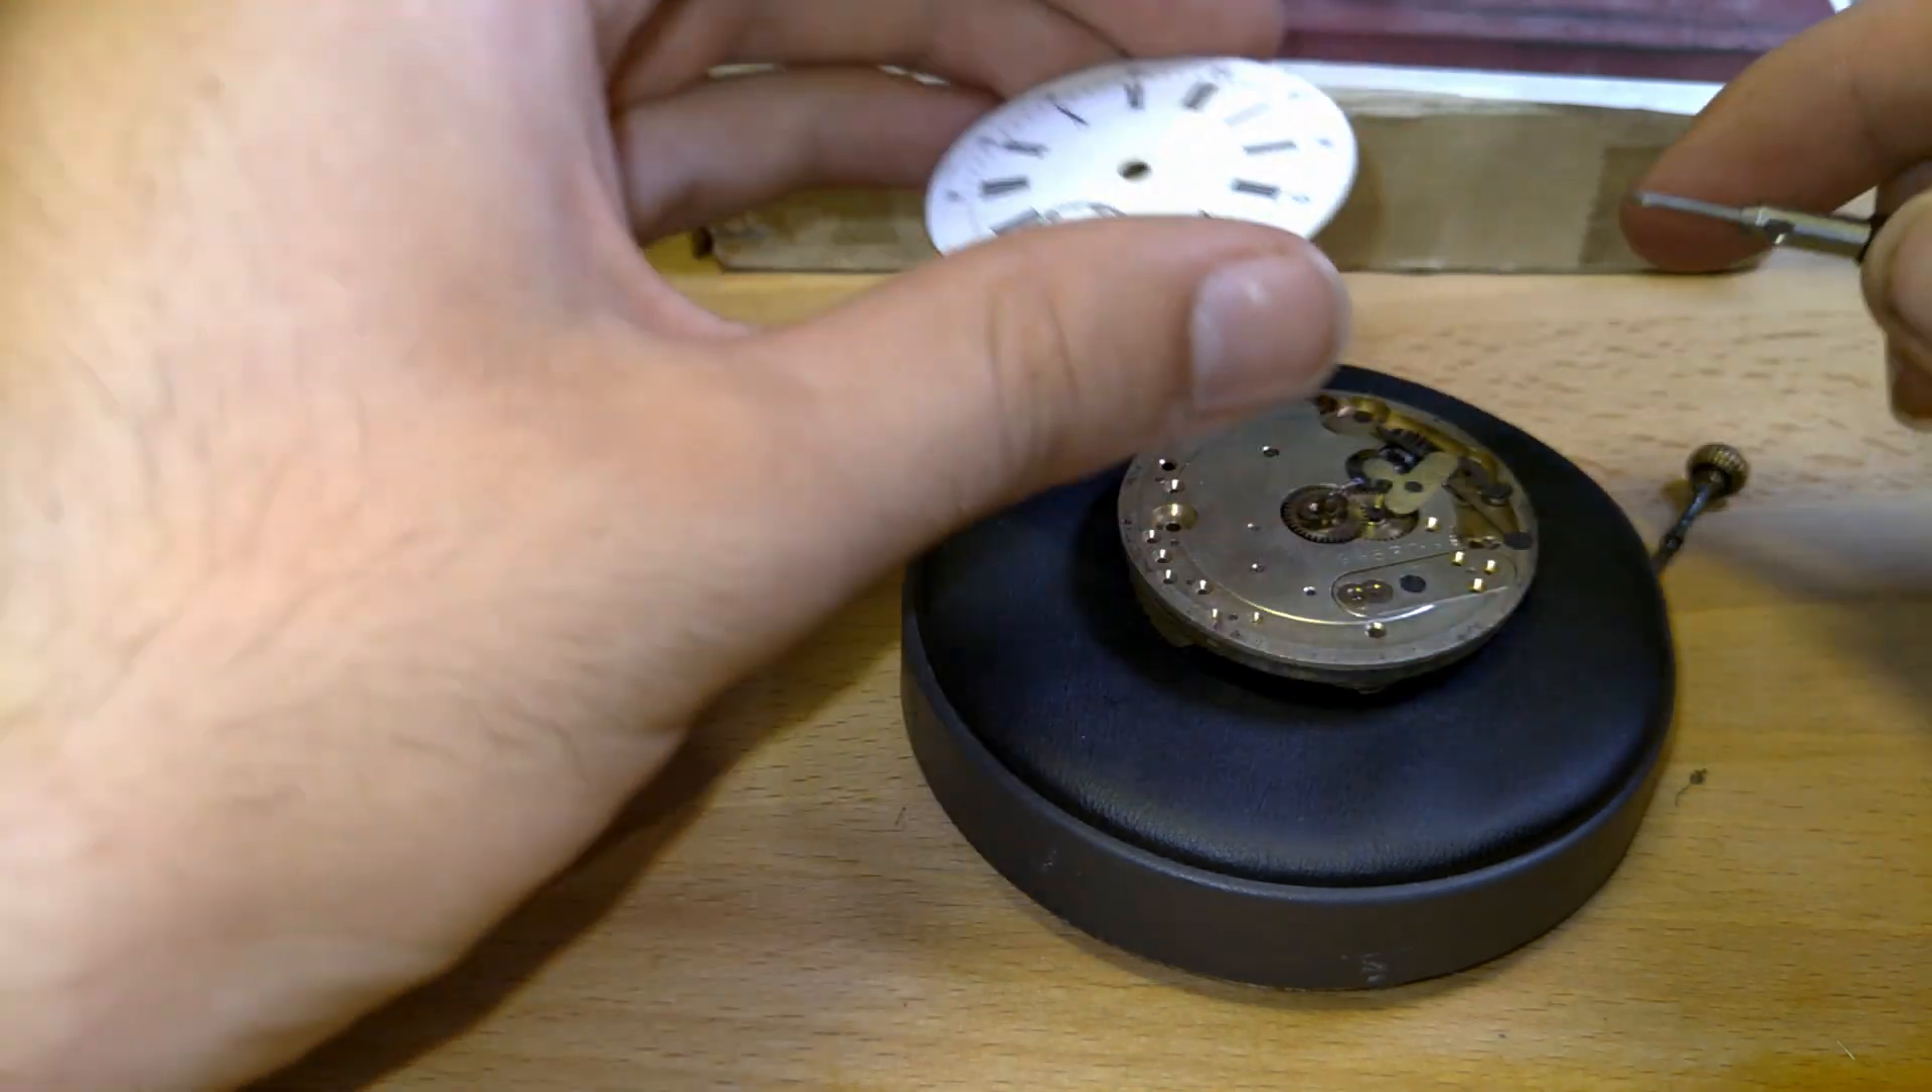And there we have the dial off.